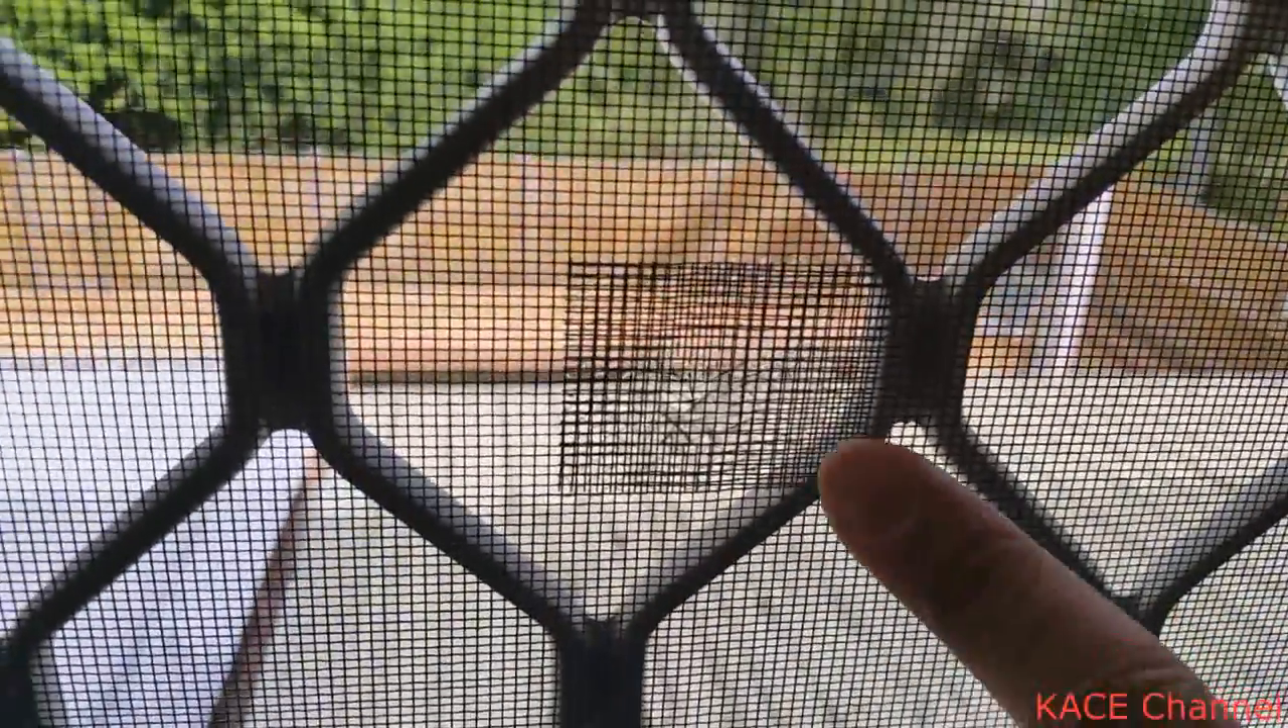Okay after heating up for half a minute or so, this new patch sticks onto a fly screen. And that's what it looks like.